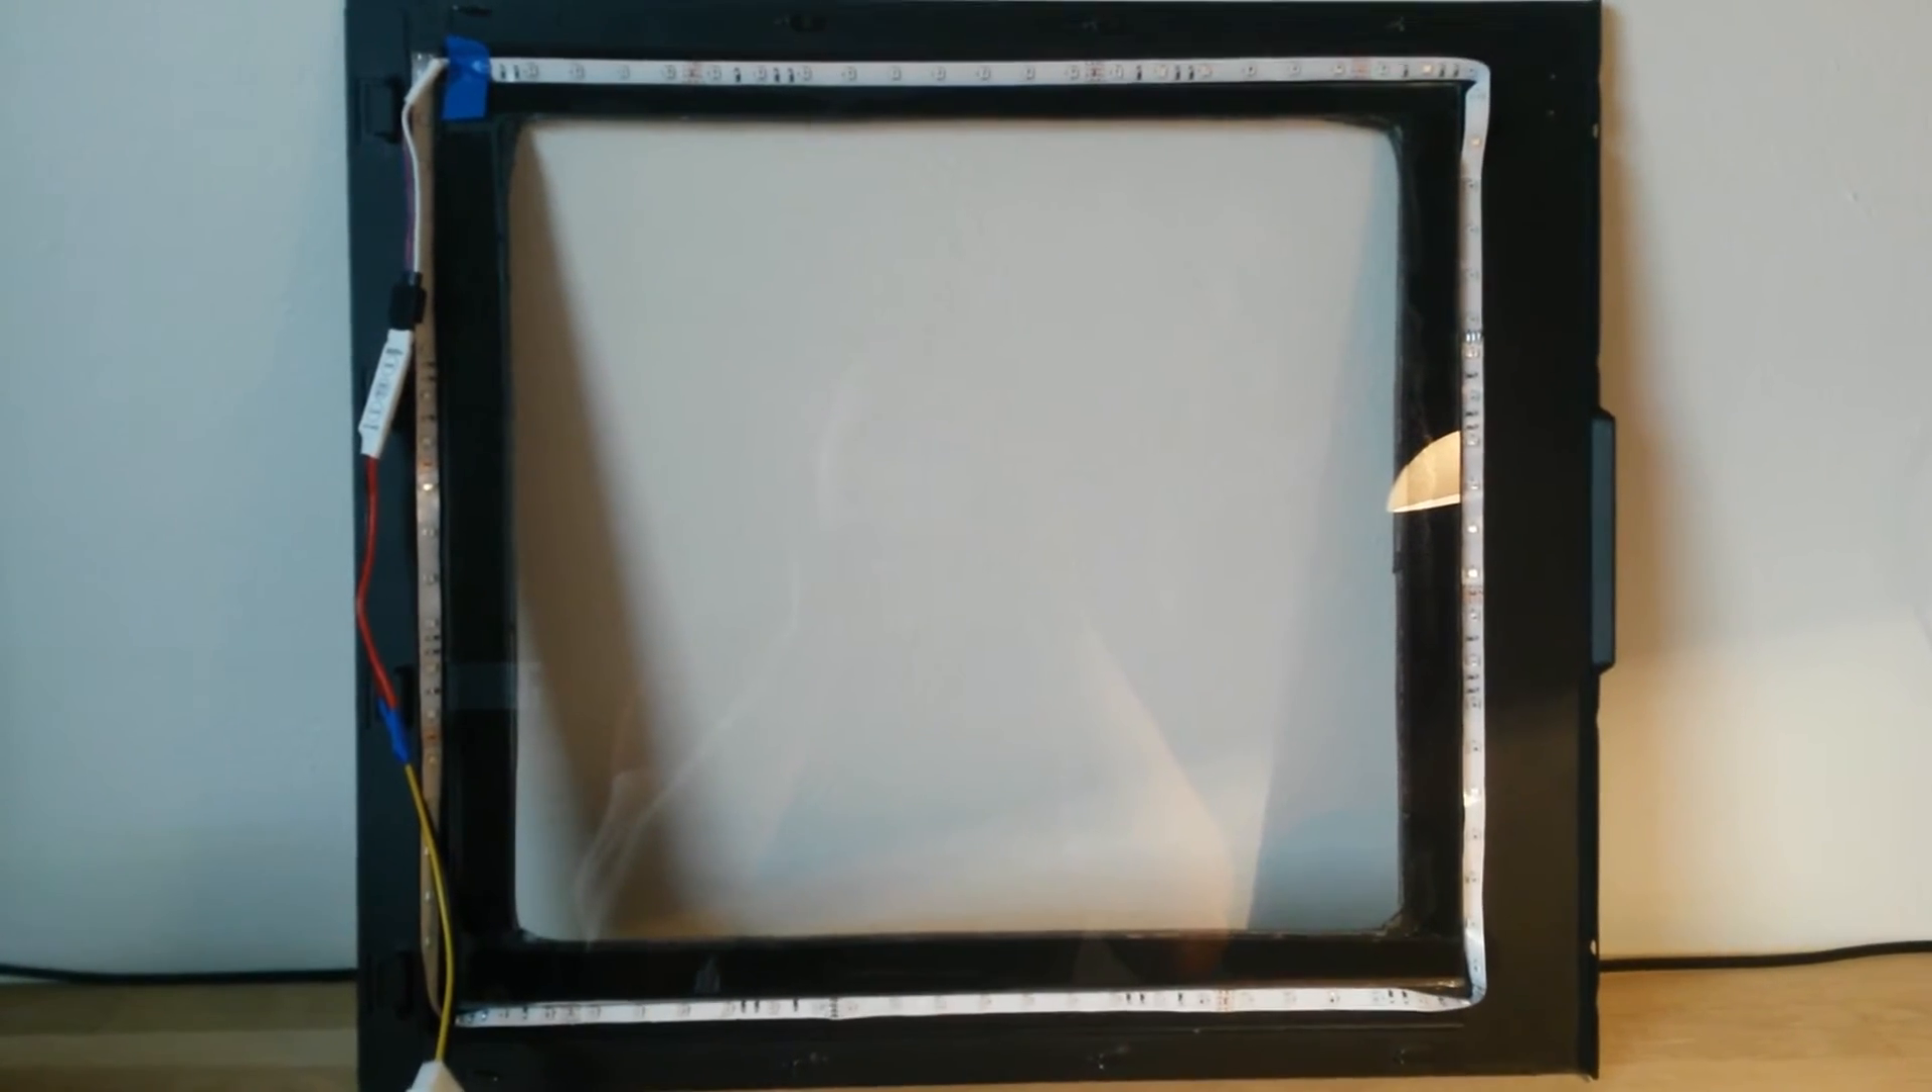As you can see here I put my LED strip around the side panel.